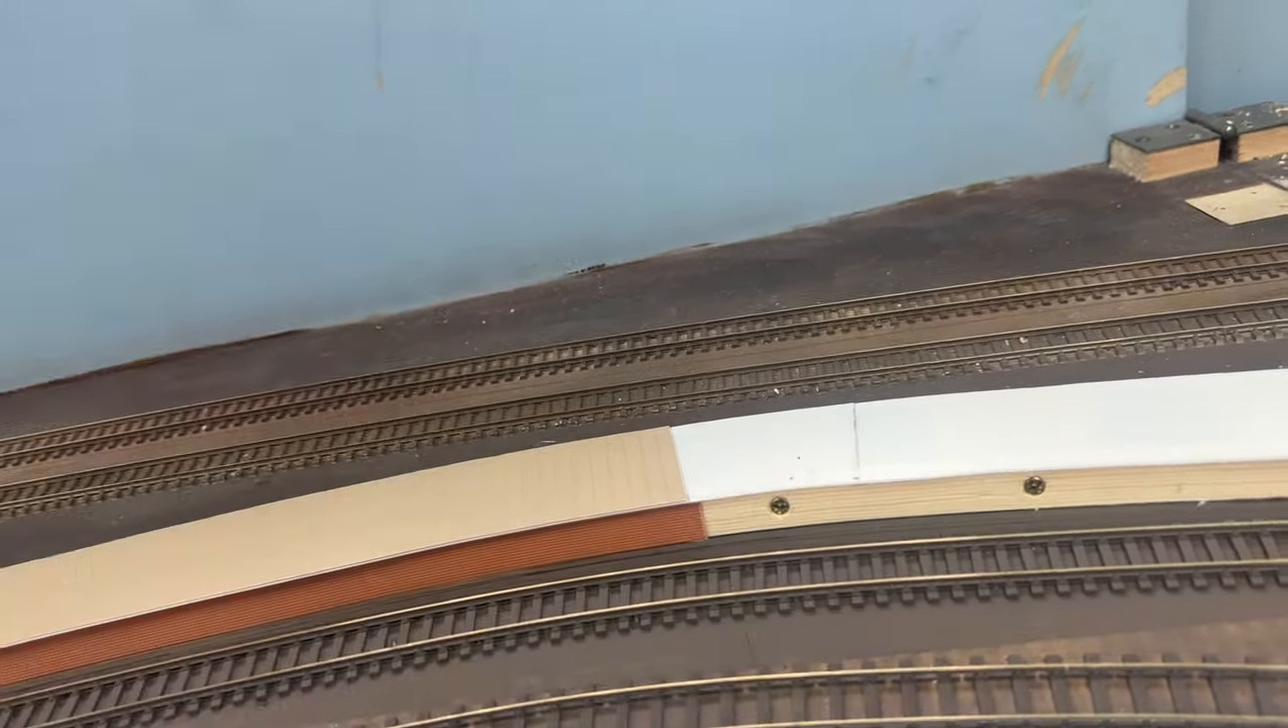I've started to just put in the brick sheets along the side.